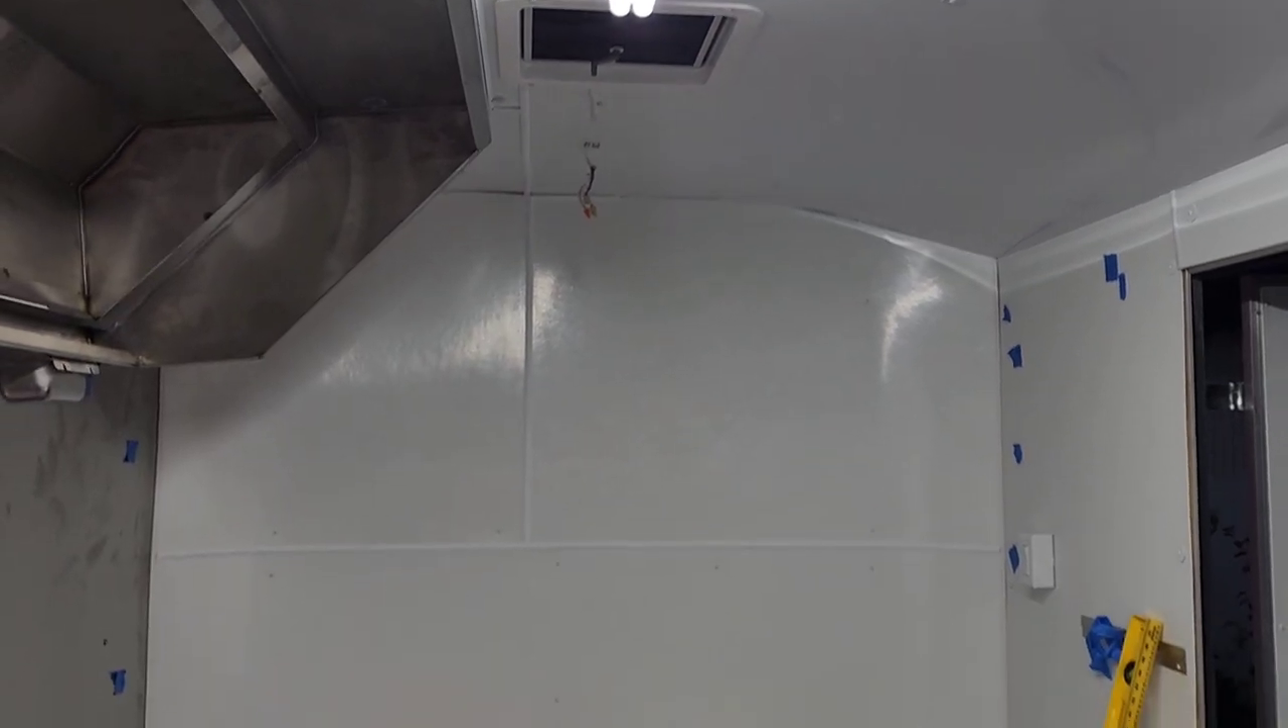Everything in the interior is done being the walls and being the ceiling except for that little dangly lights that you see right there.